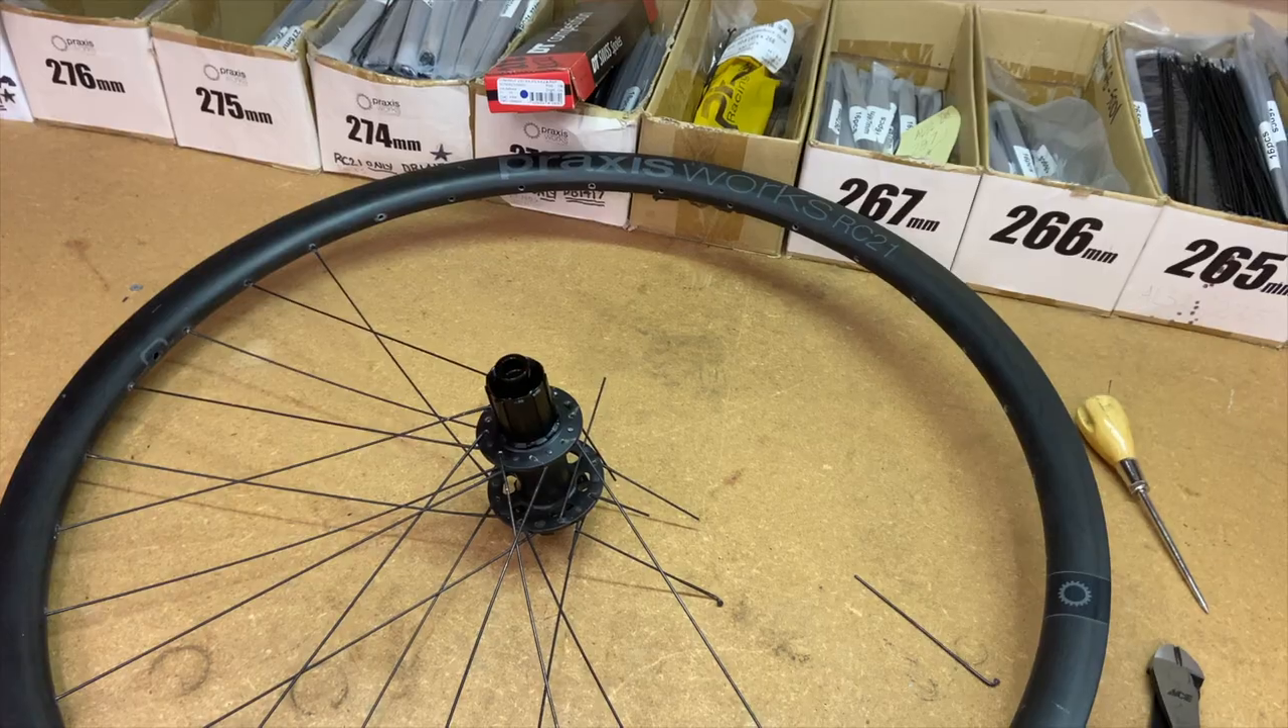I already started taking this wheel apart, and I have my tools laid out.